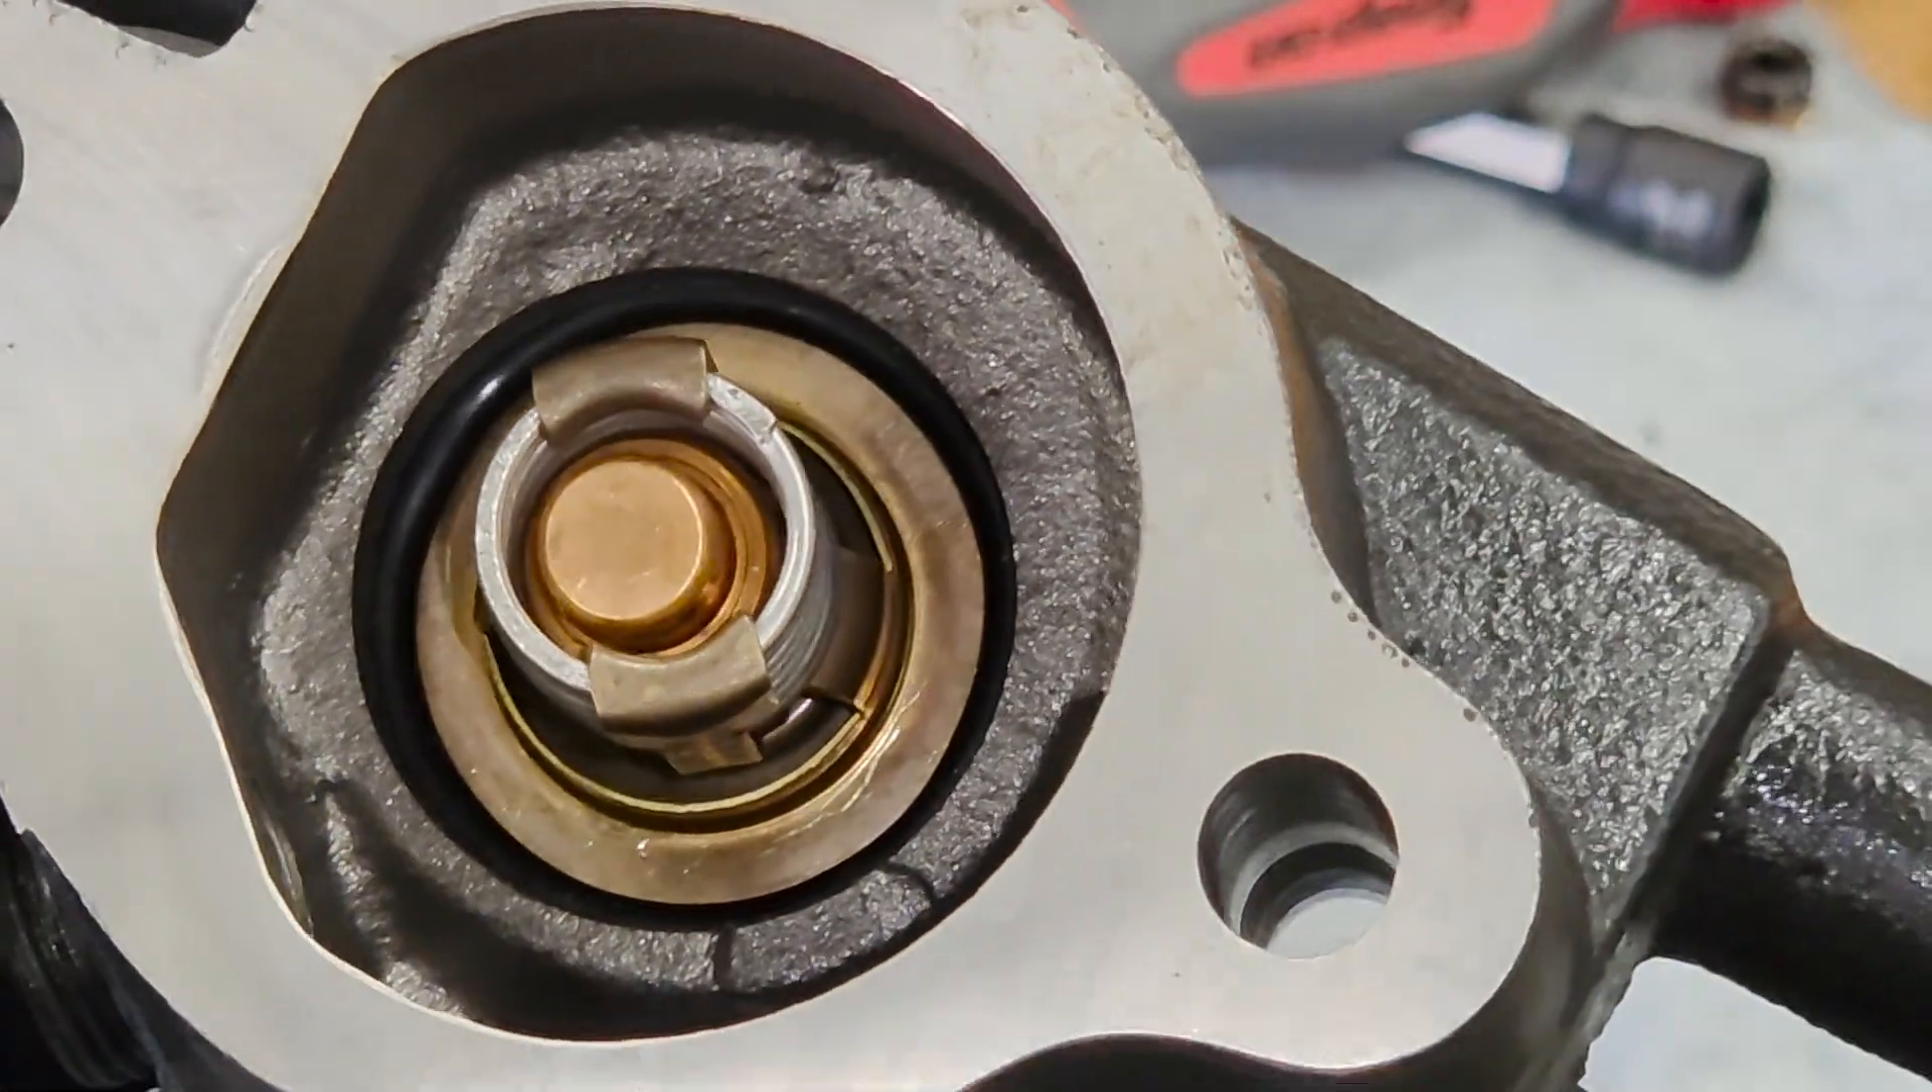Okay, so there's the O -ring in the groove at the very bottom.